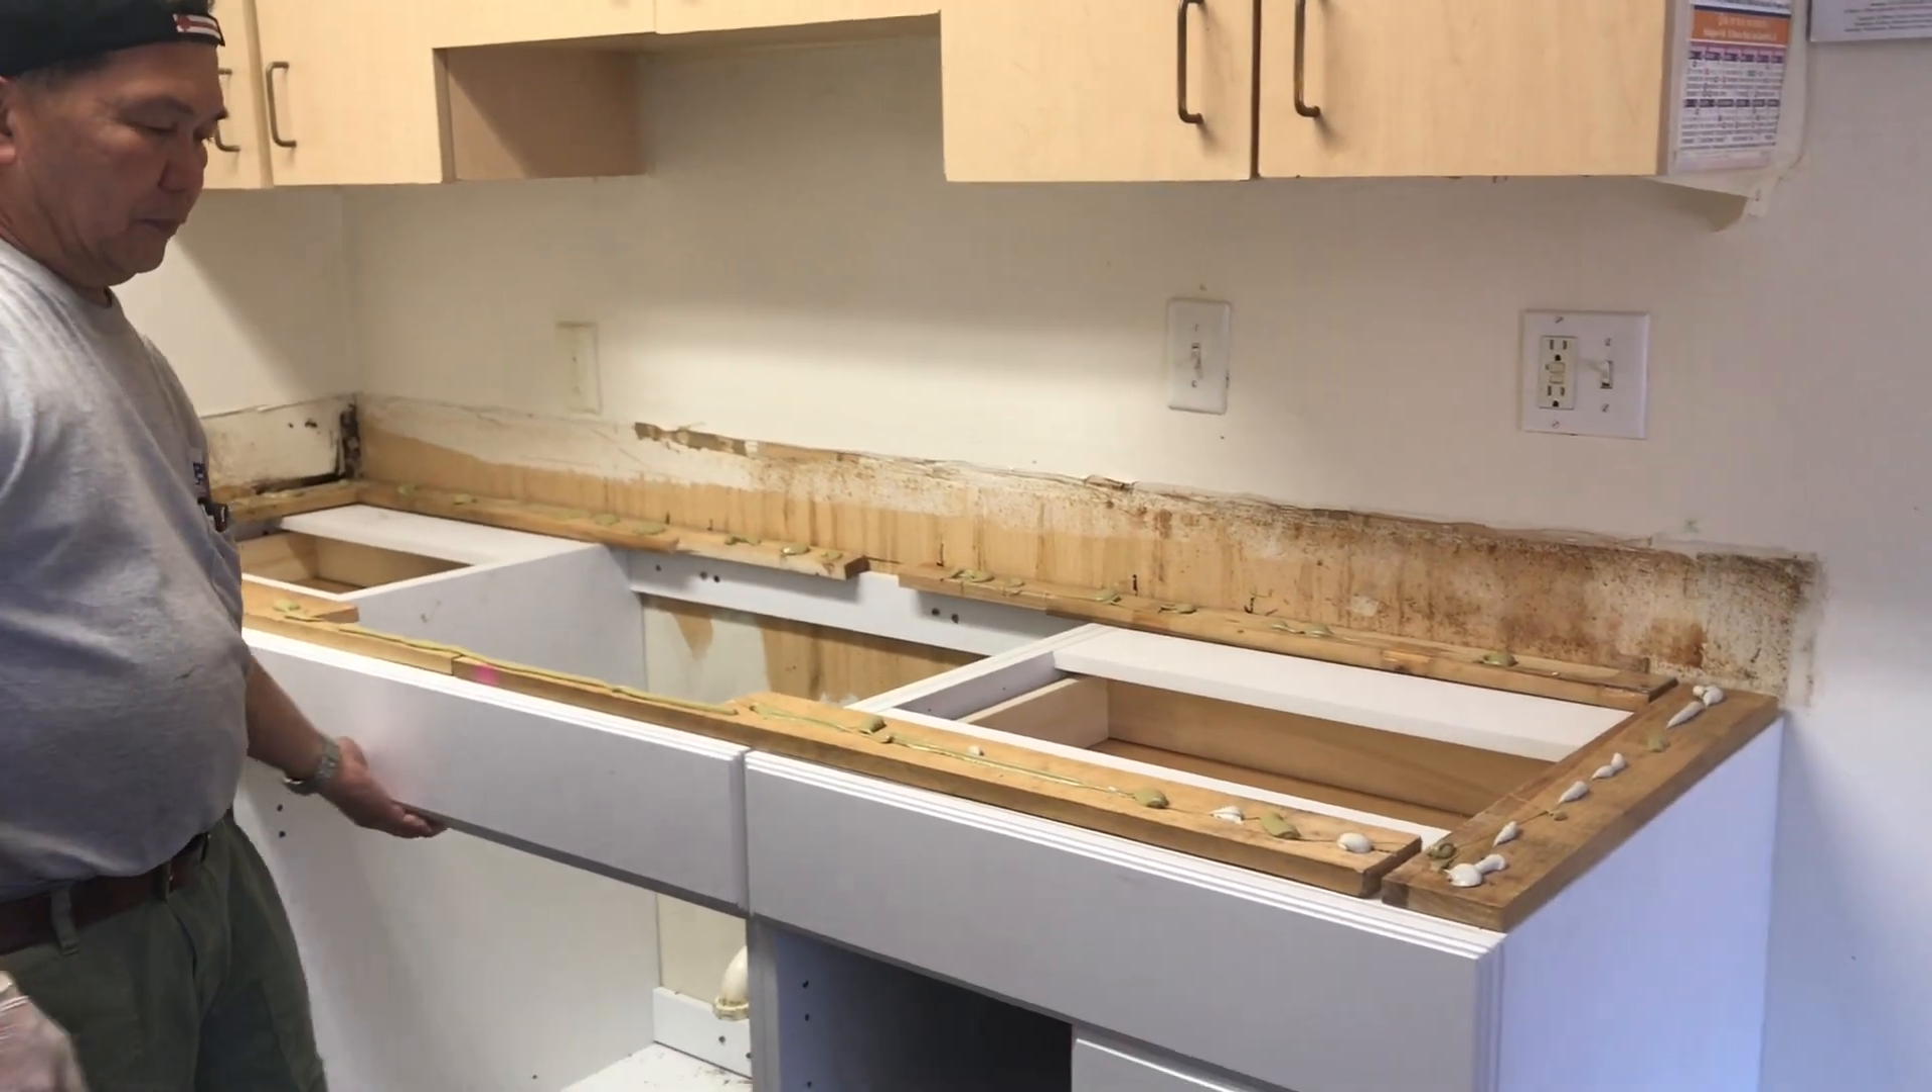Naikabit na po namin yung countertop. Ay, yung cabinet. Okay? Naikabit na po.